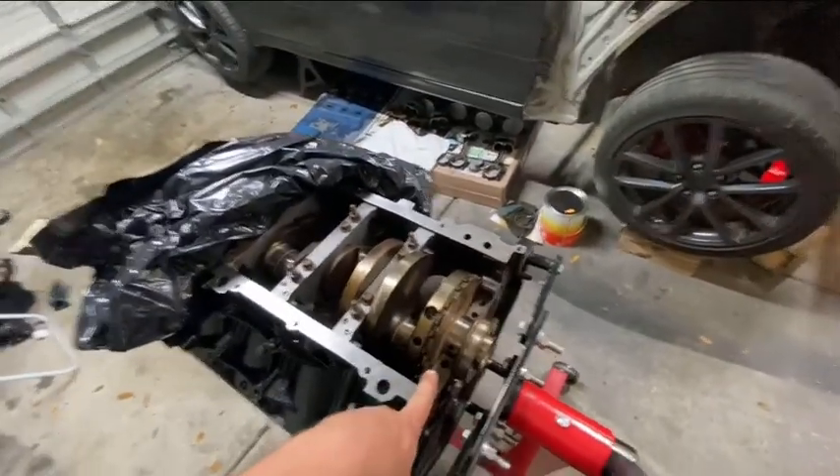So what I've gone ahead and done right now is put the crank in it's a mock setup.